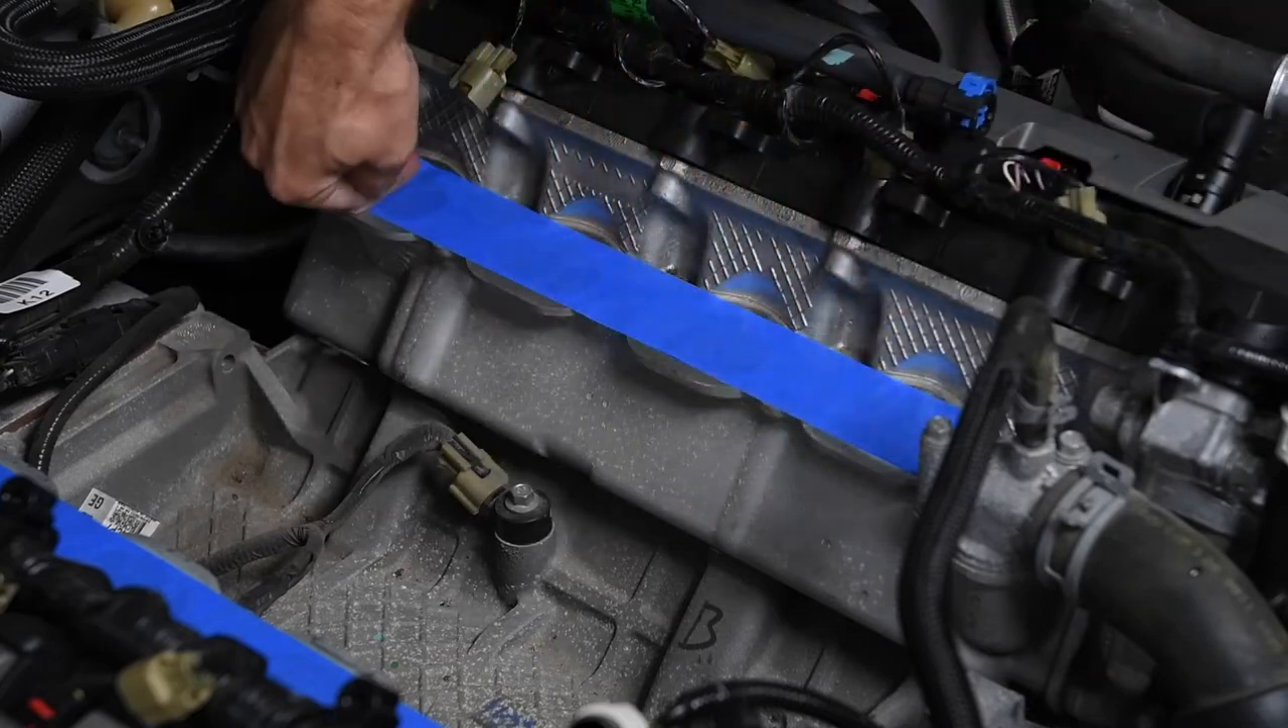To keep anything from dropping down the intake ports, we covered them with tape.